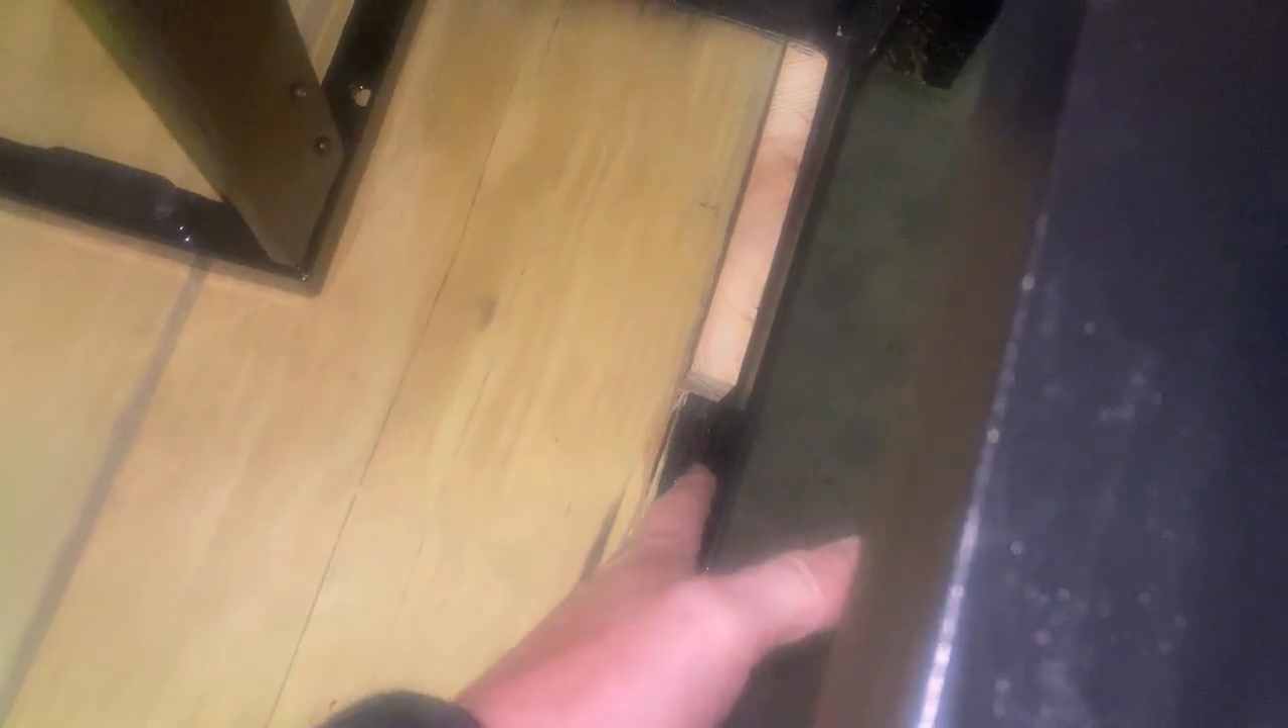We got a gap here between the wood plank and the frame.